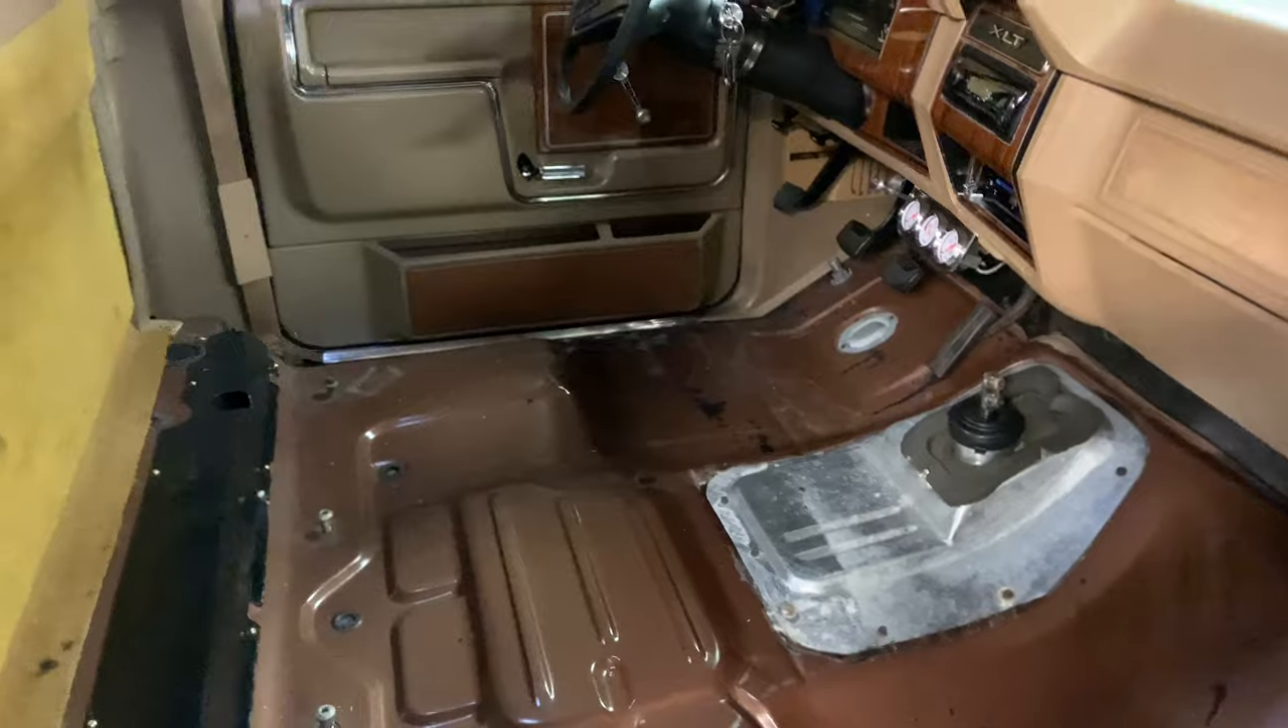I got the interior already pretty well gutted.